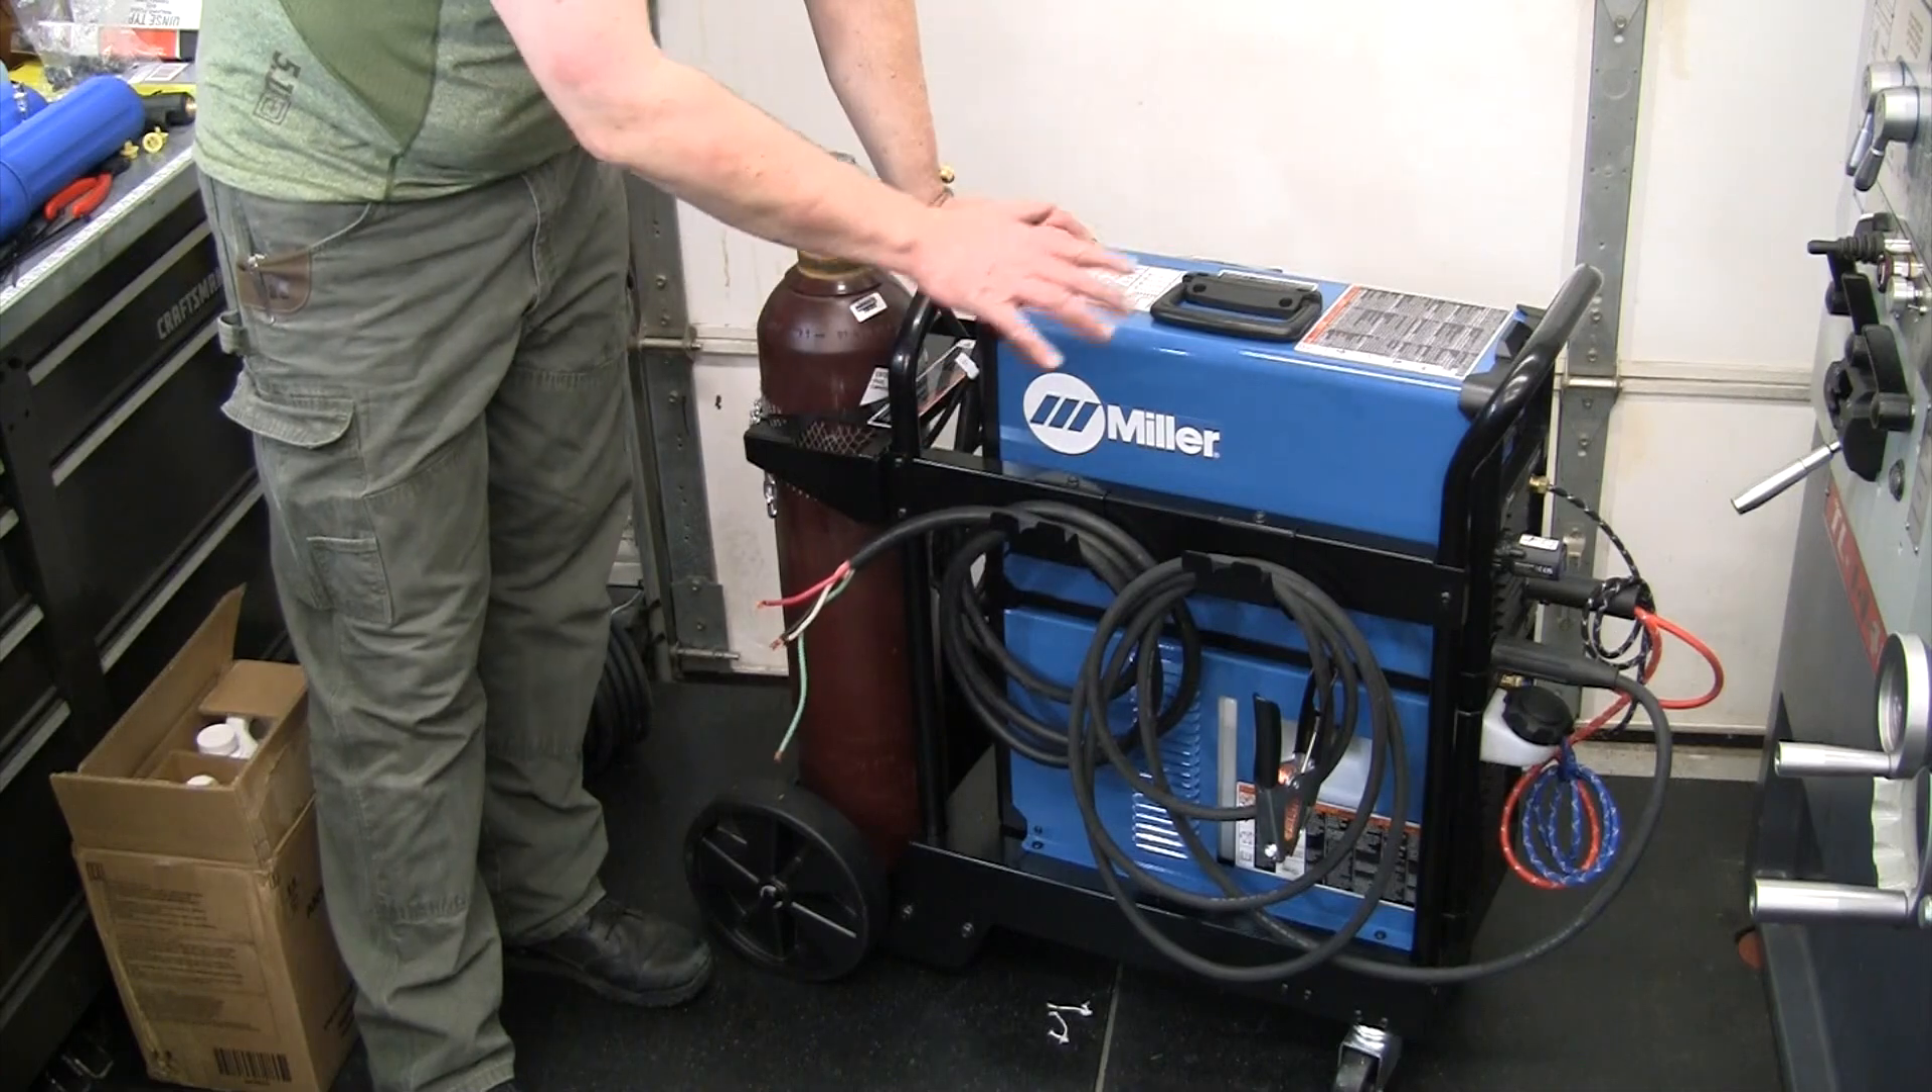Got our cables on there, got our bottle on, got all our lines mounted.